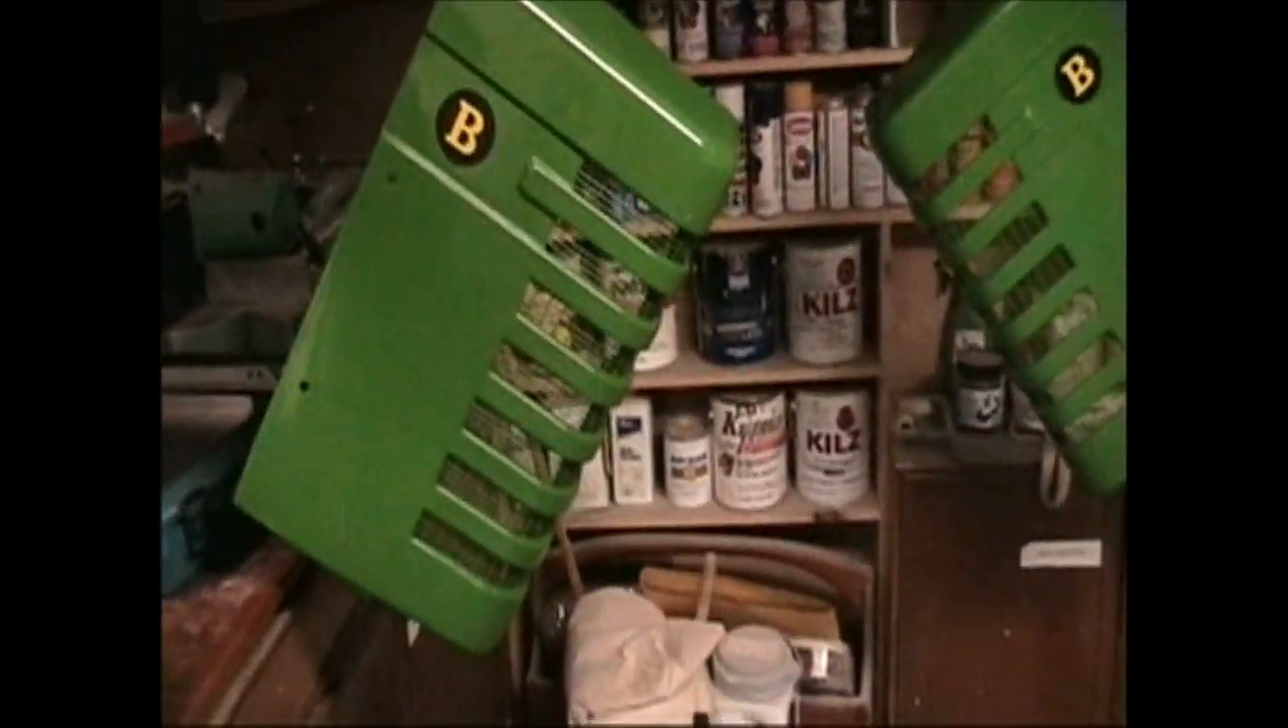We've got our decals in place. The first application of decals. It's starting to look like a John Deere tractor part.